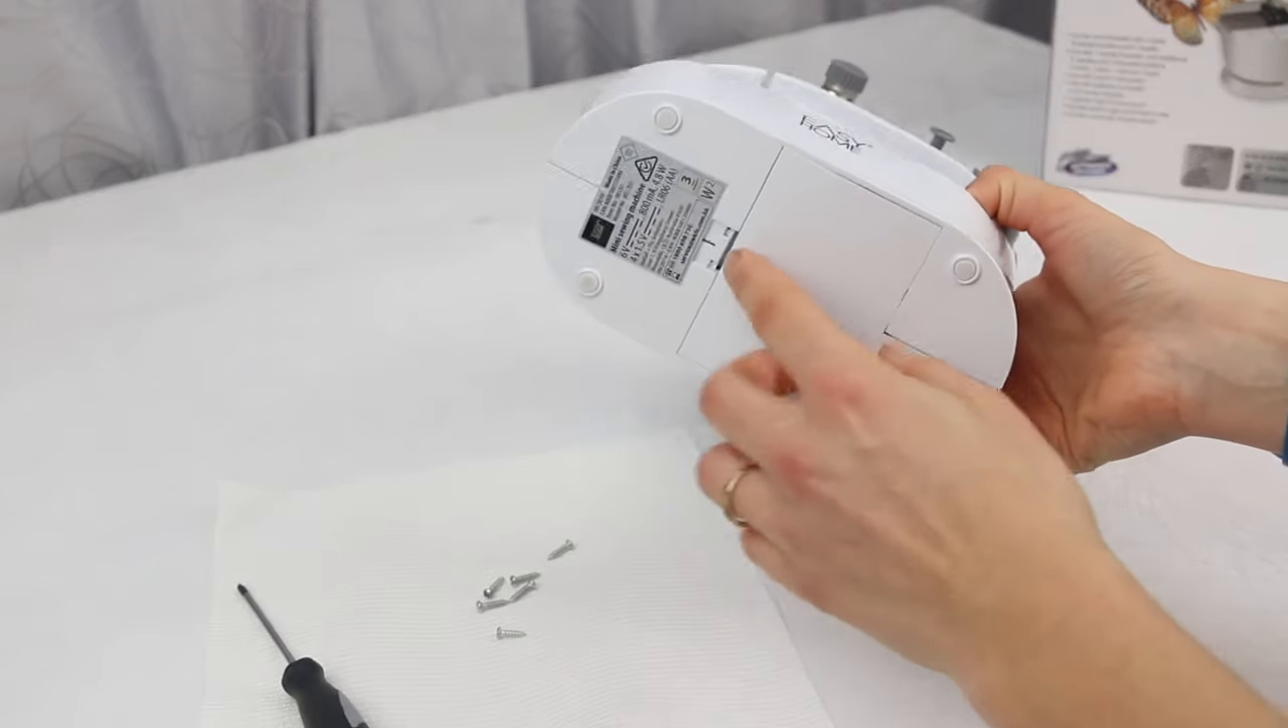Okay so I've removed the six screws now you'll need to take off the battery cover next and then if you have a sticker on there as well you just need to peel the sticker off.